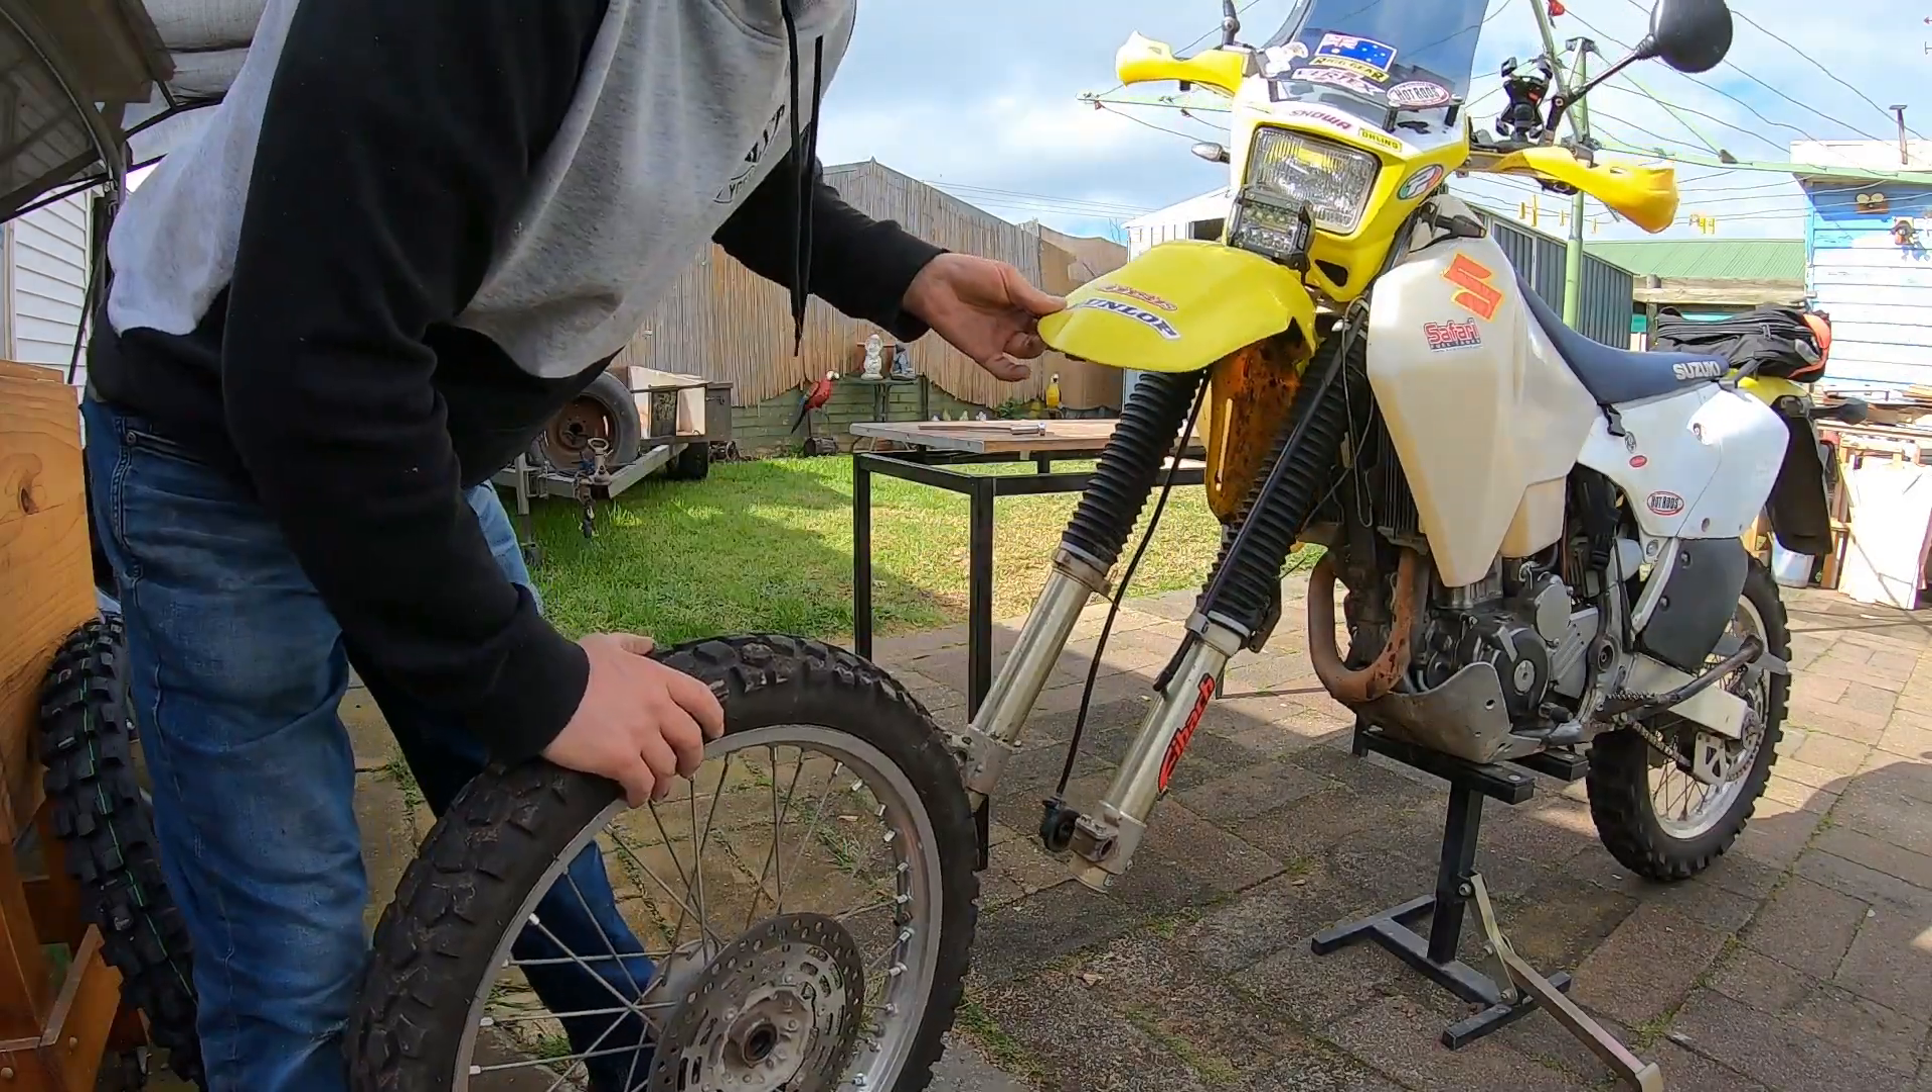All right, that's the easy part, getting the wheel off.